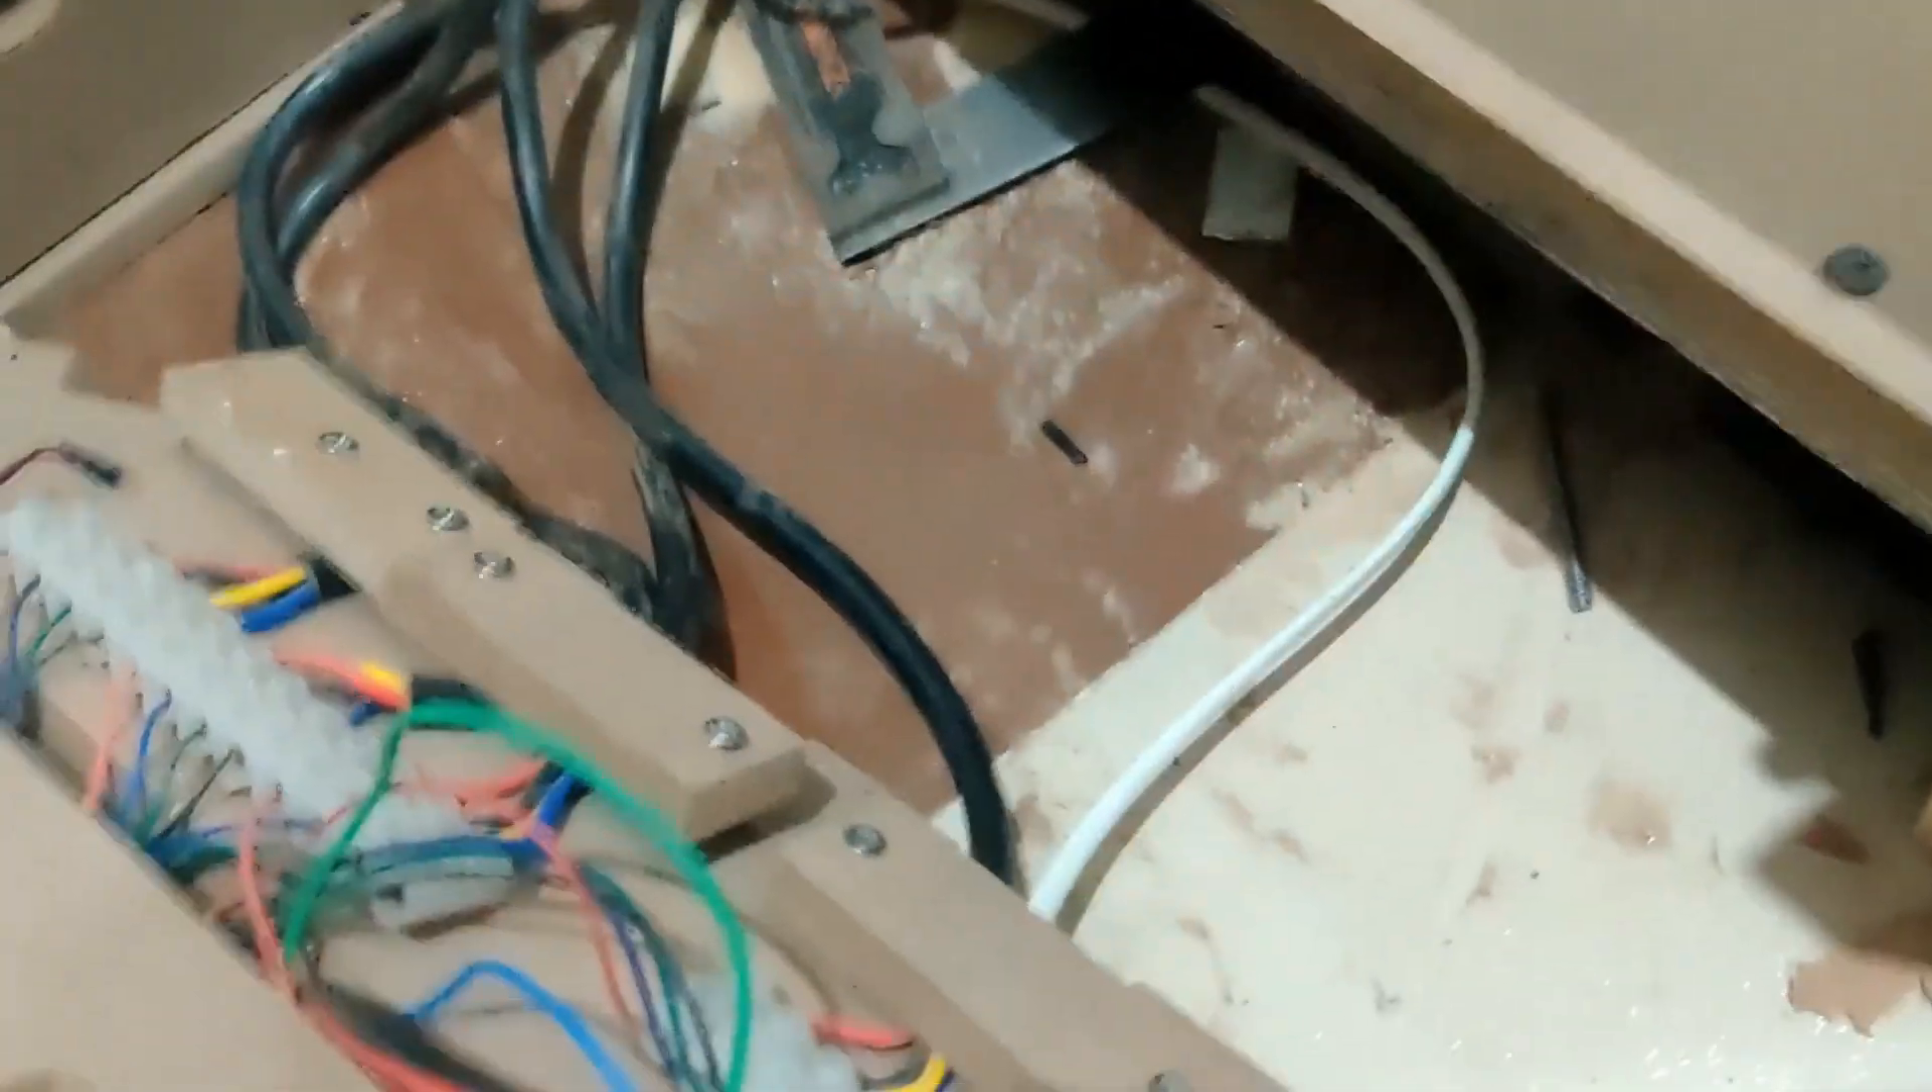As you can see I have used MDF pieces to hold the wires in place and there you go.